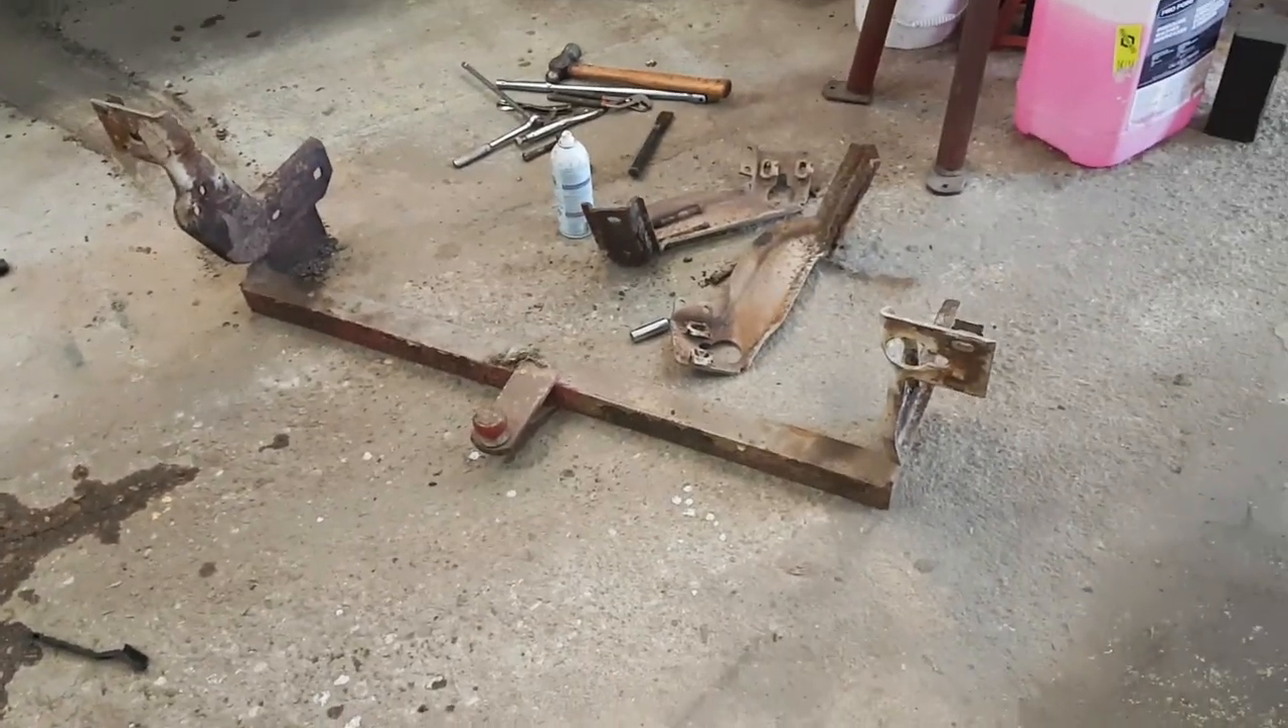Oh, there's one trailer hitch off.